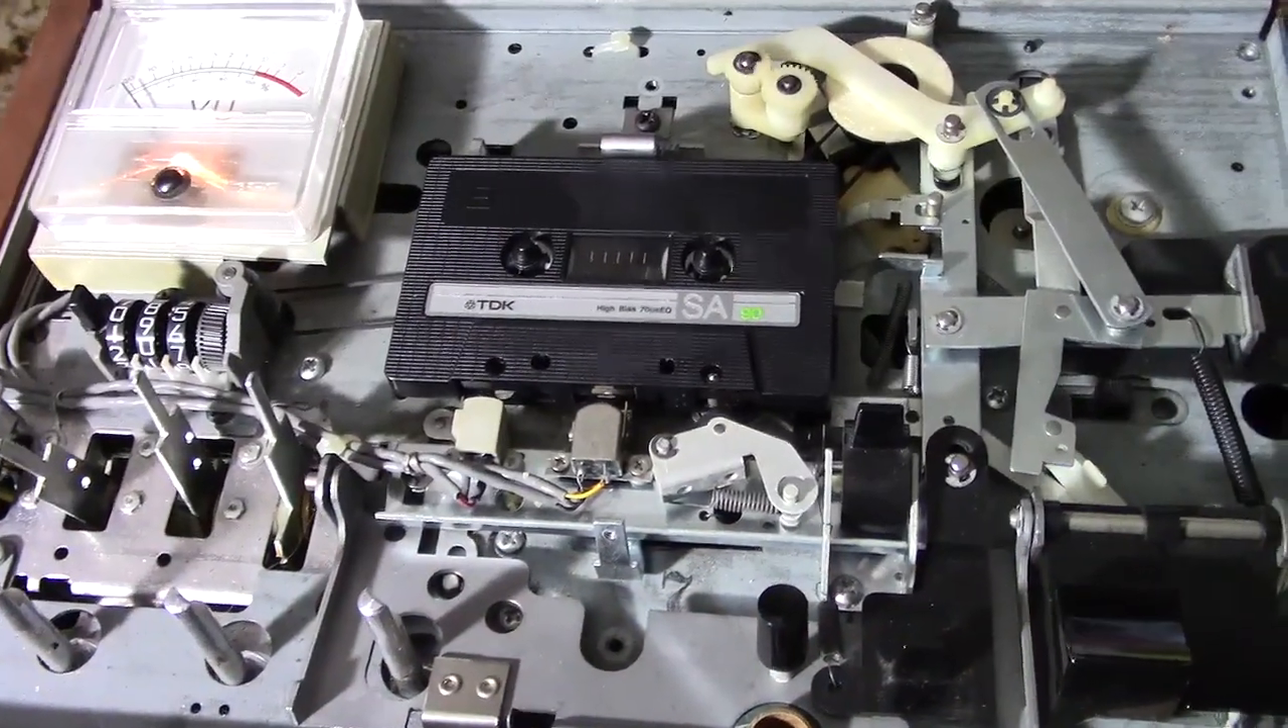You're looking at the advent 201 with its cover removed its front cover and I've got a tape loaded in.